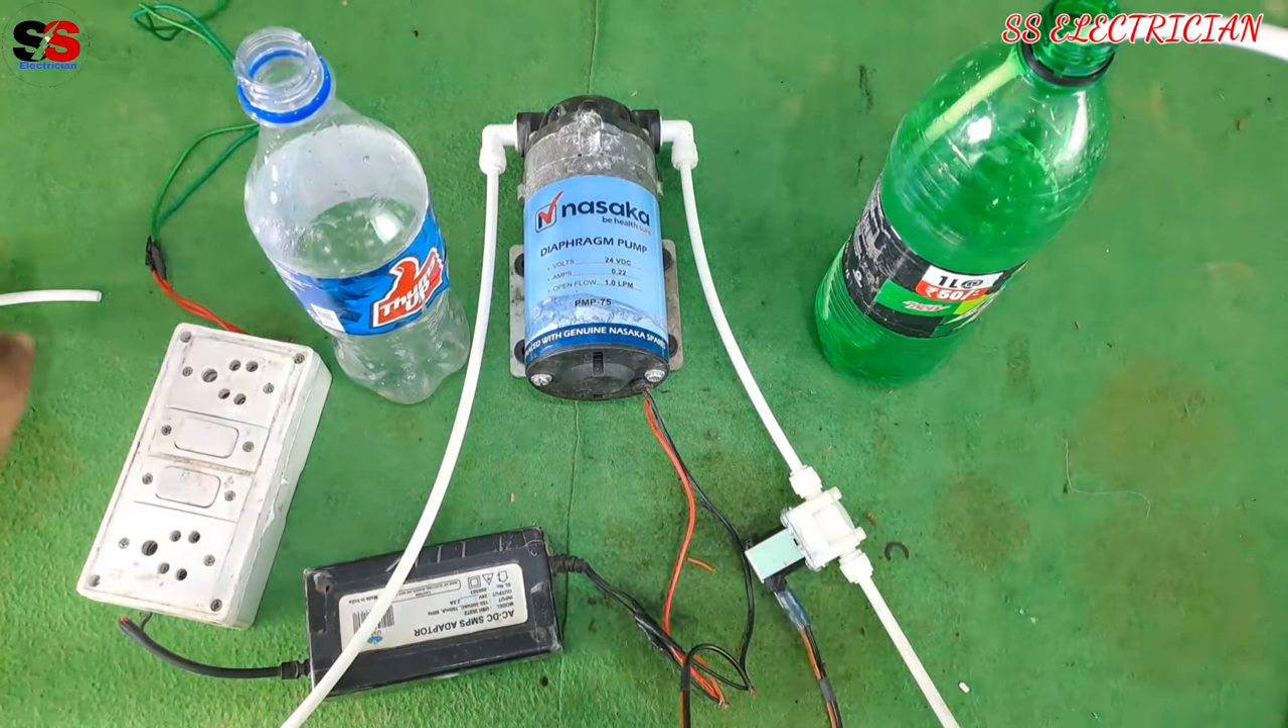देख सकते हैं इस प्रकार से ये pipe हमने लगा दिया।